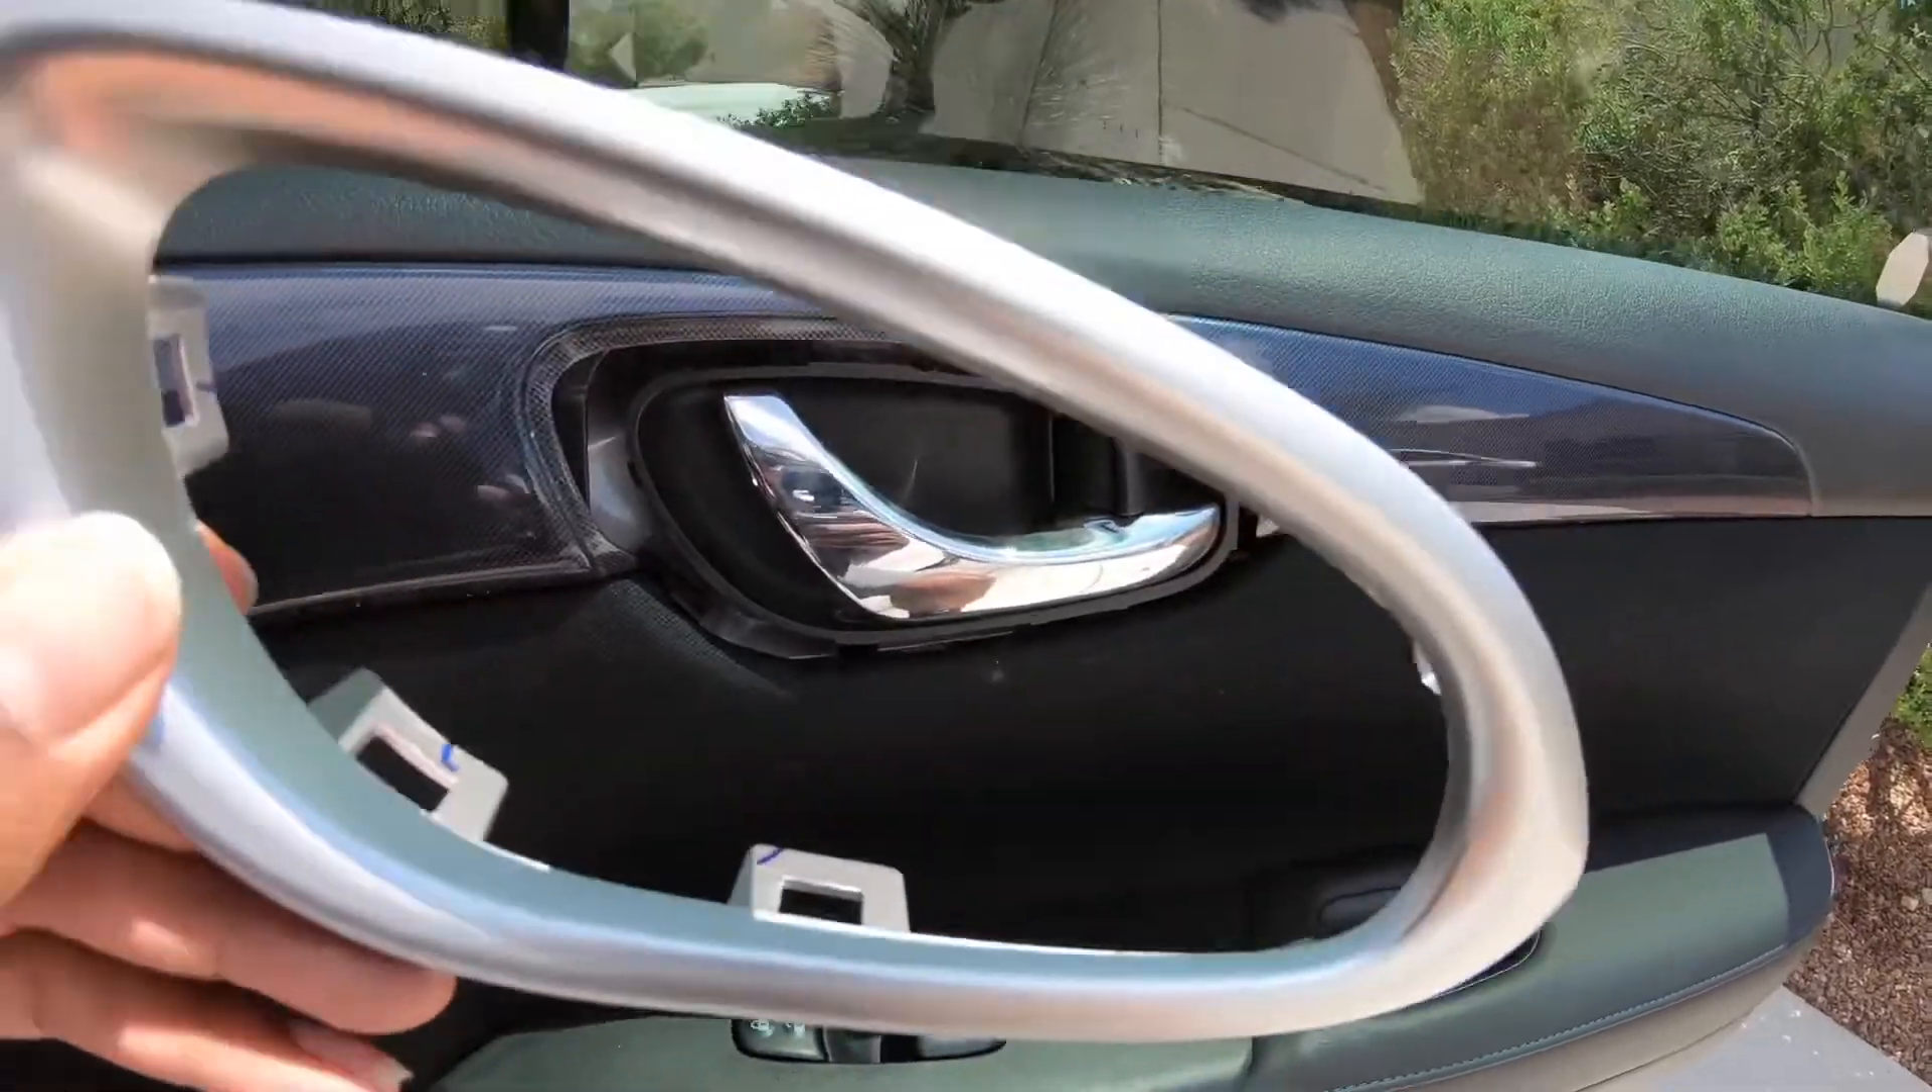Okay so i got the door ring off now.